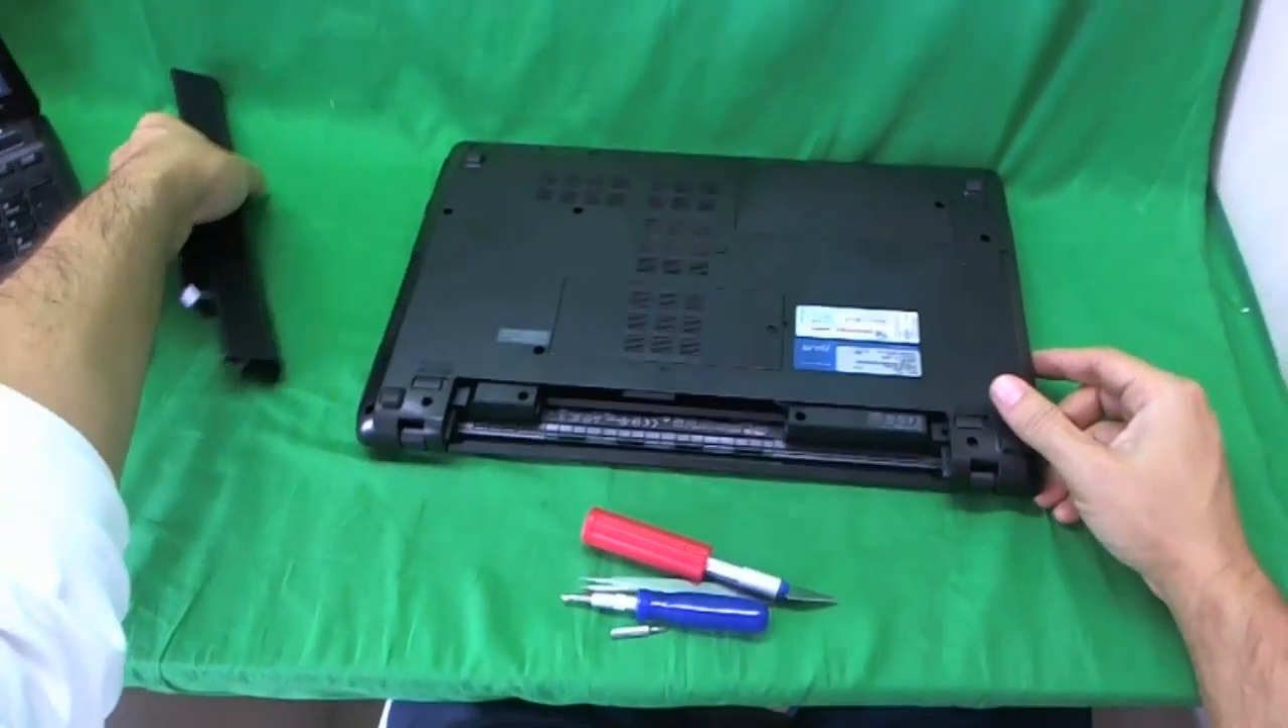Now that the battery is out, we can work on the laptop safely.